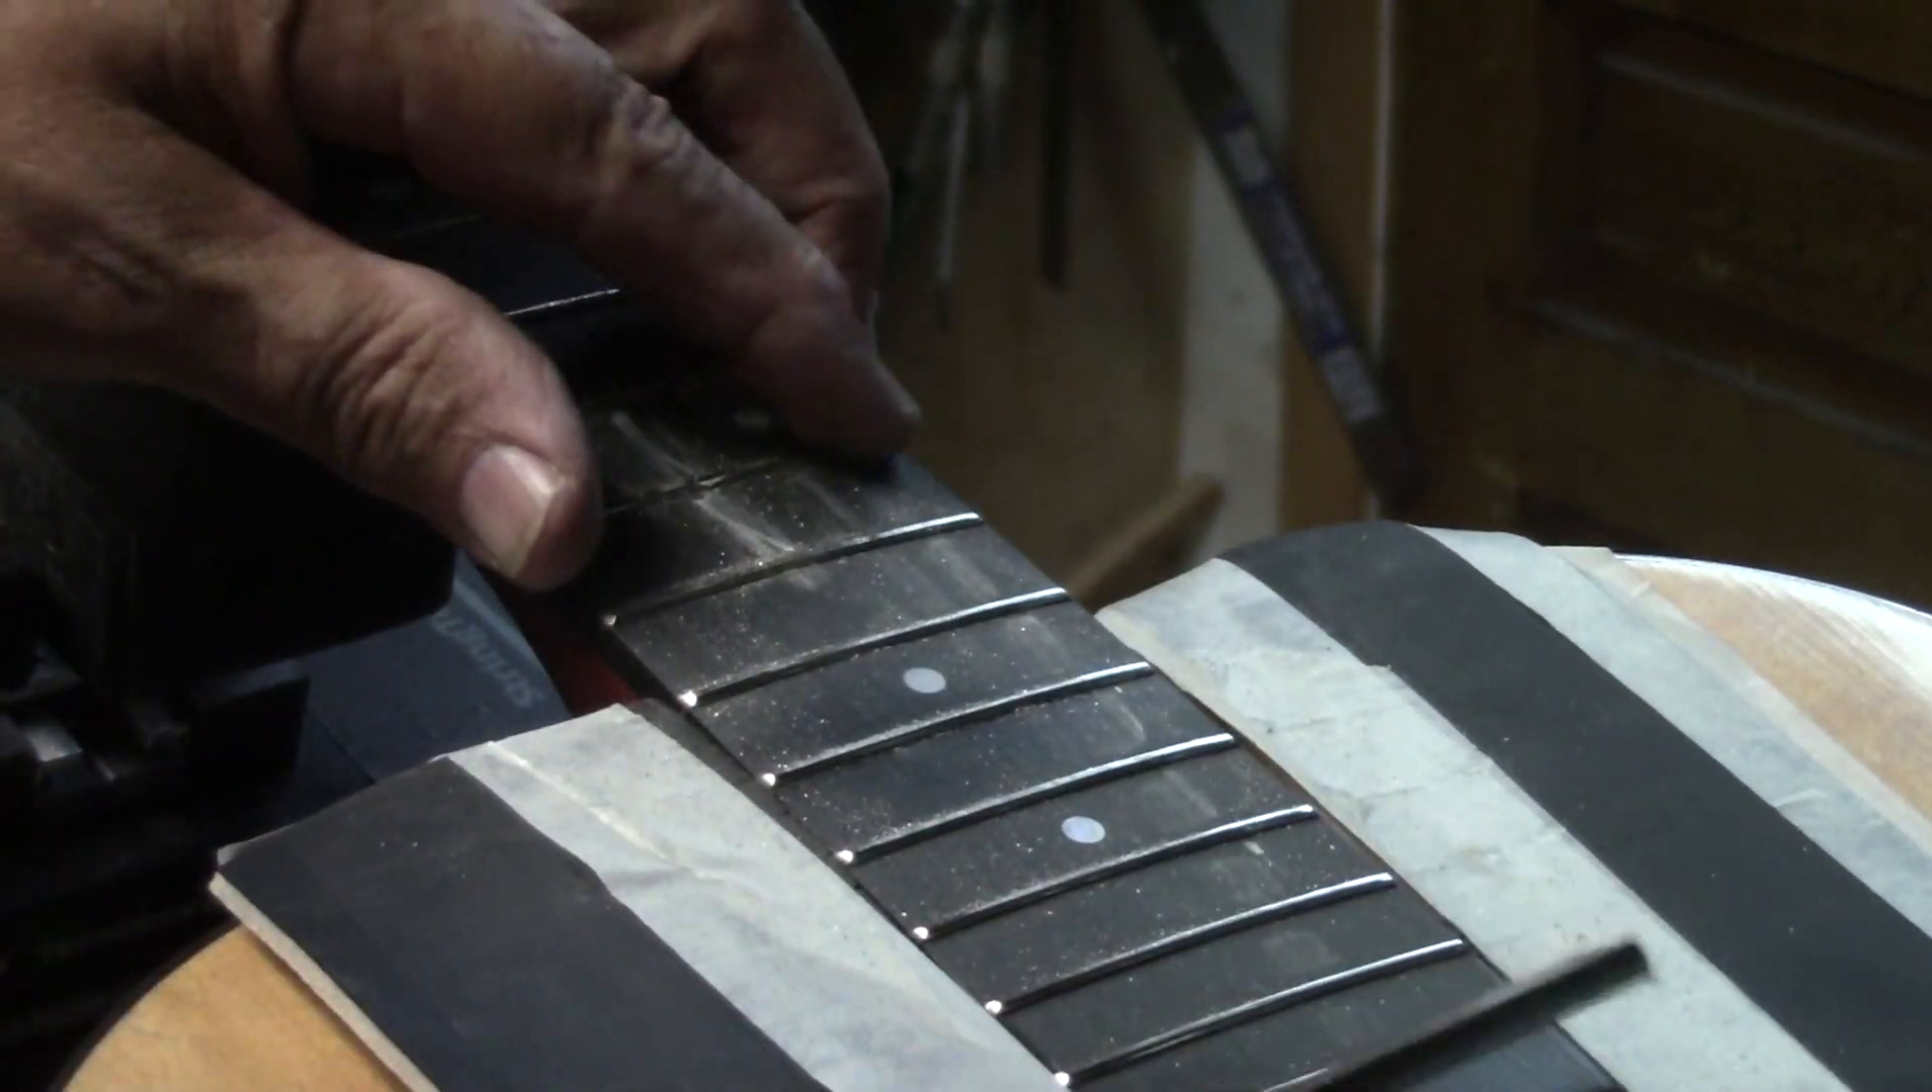I've got that fret guard in place of course to protect the top as I'm doing this work.